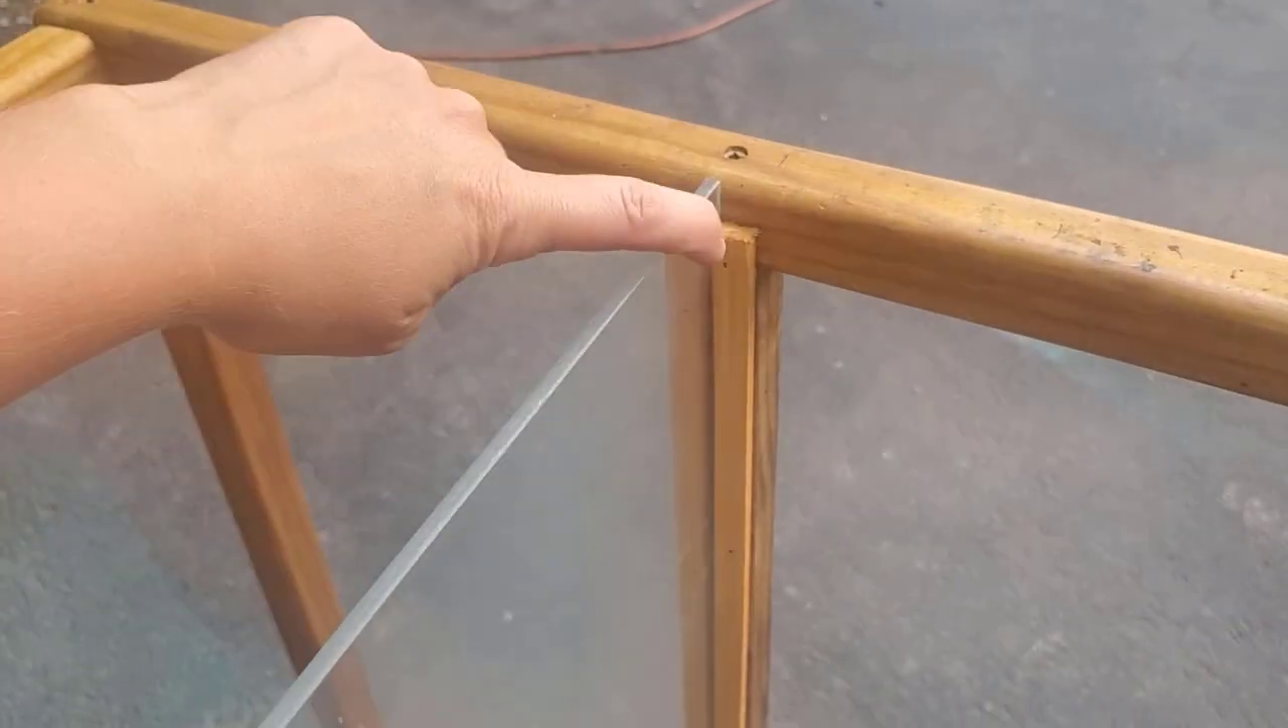You can see I chose to put a piece of plexiglass in between the two sides.